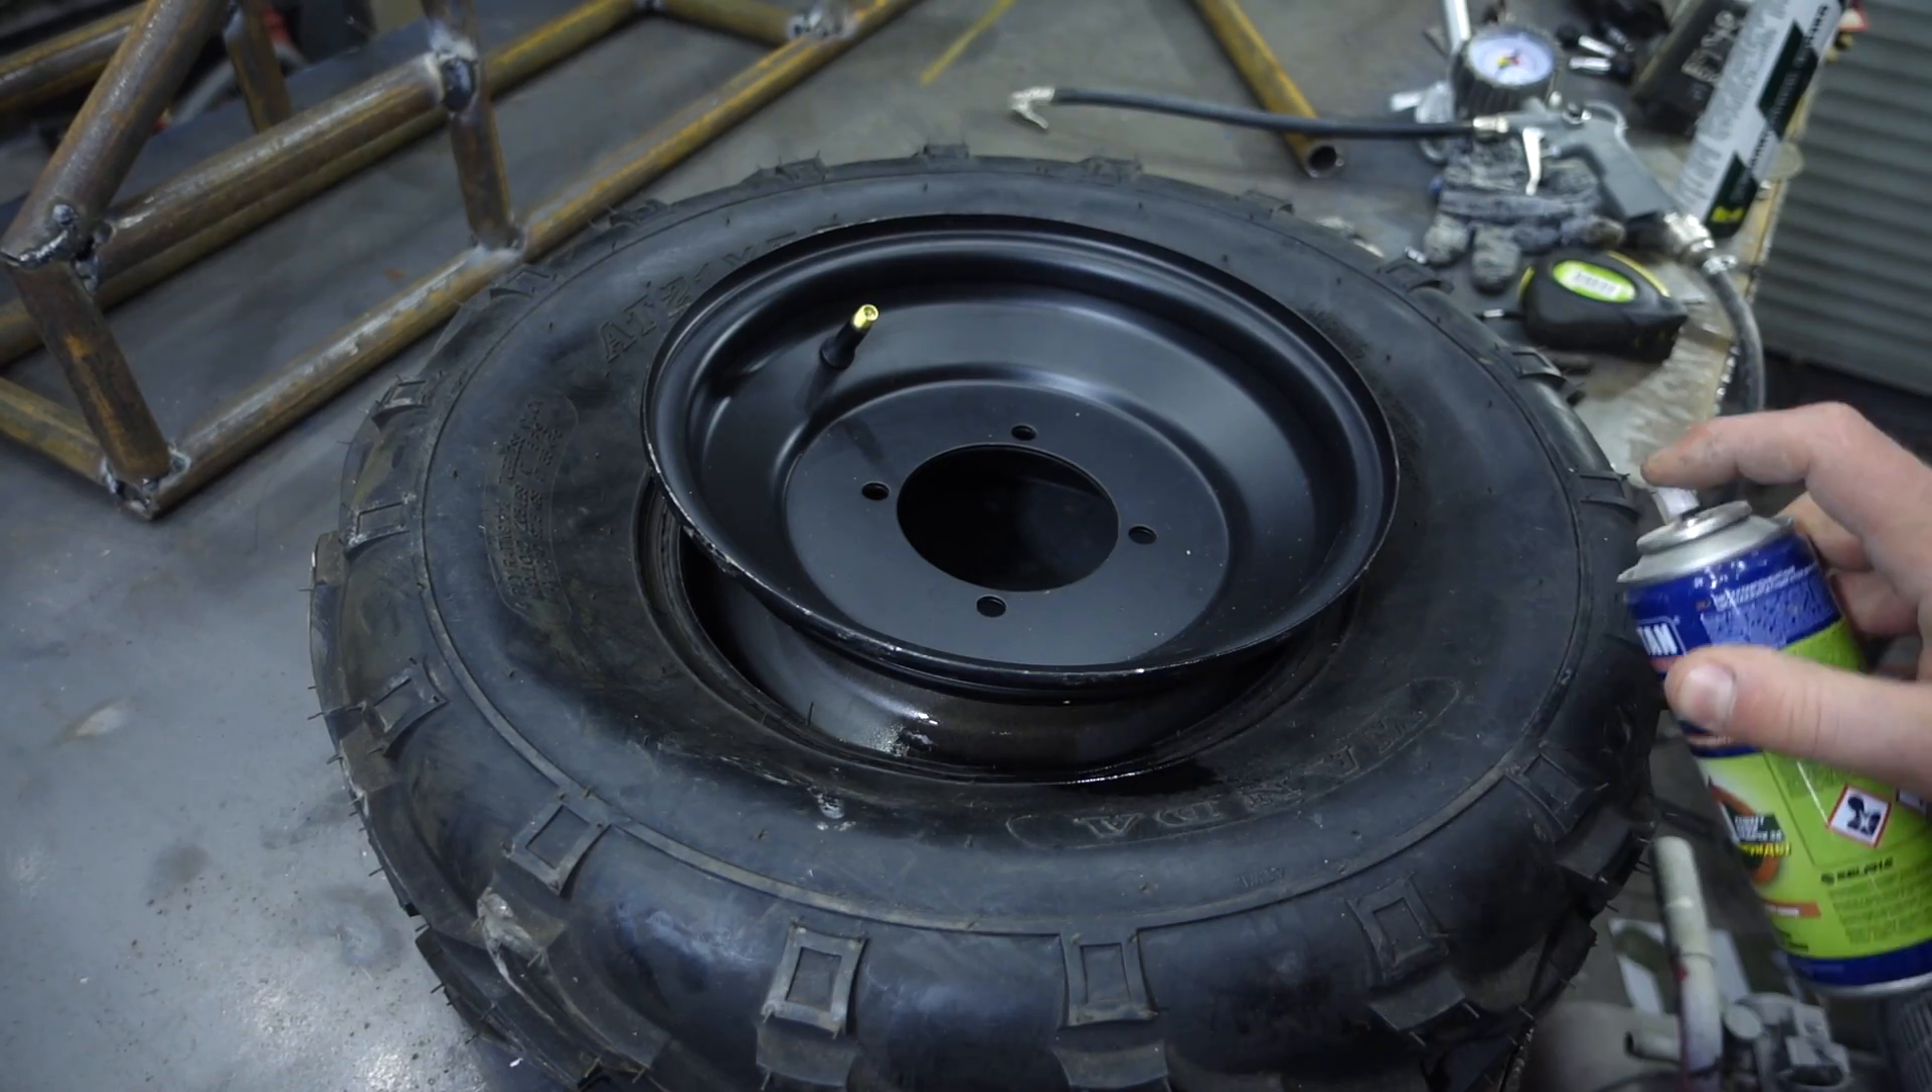Although tires and disc were from one set, the gap was very large.